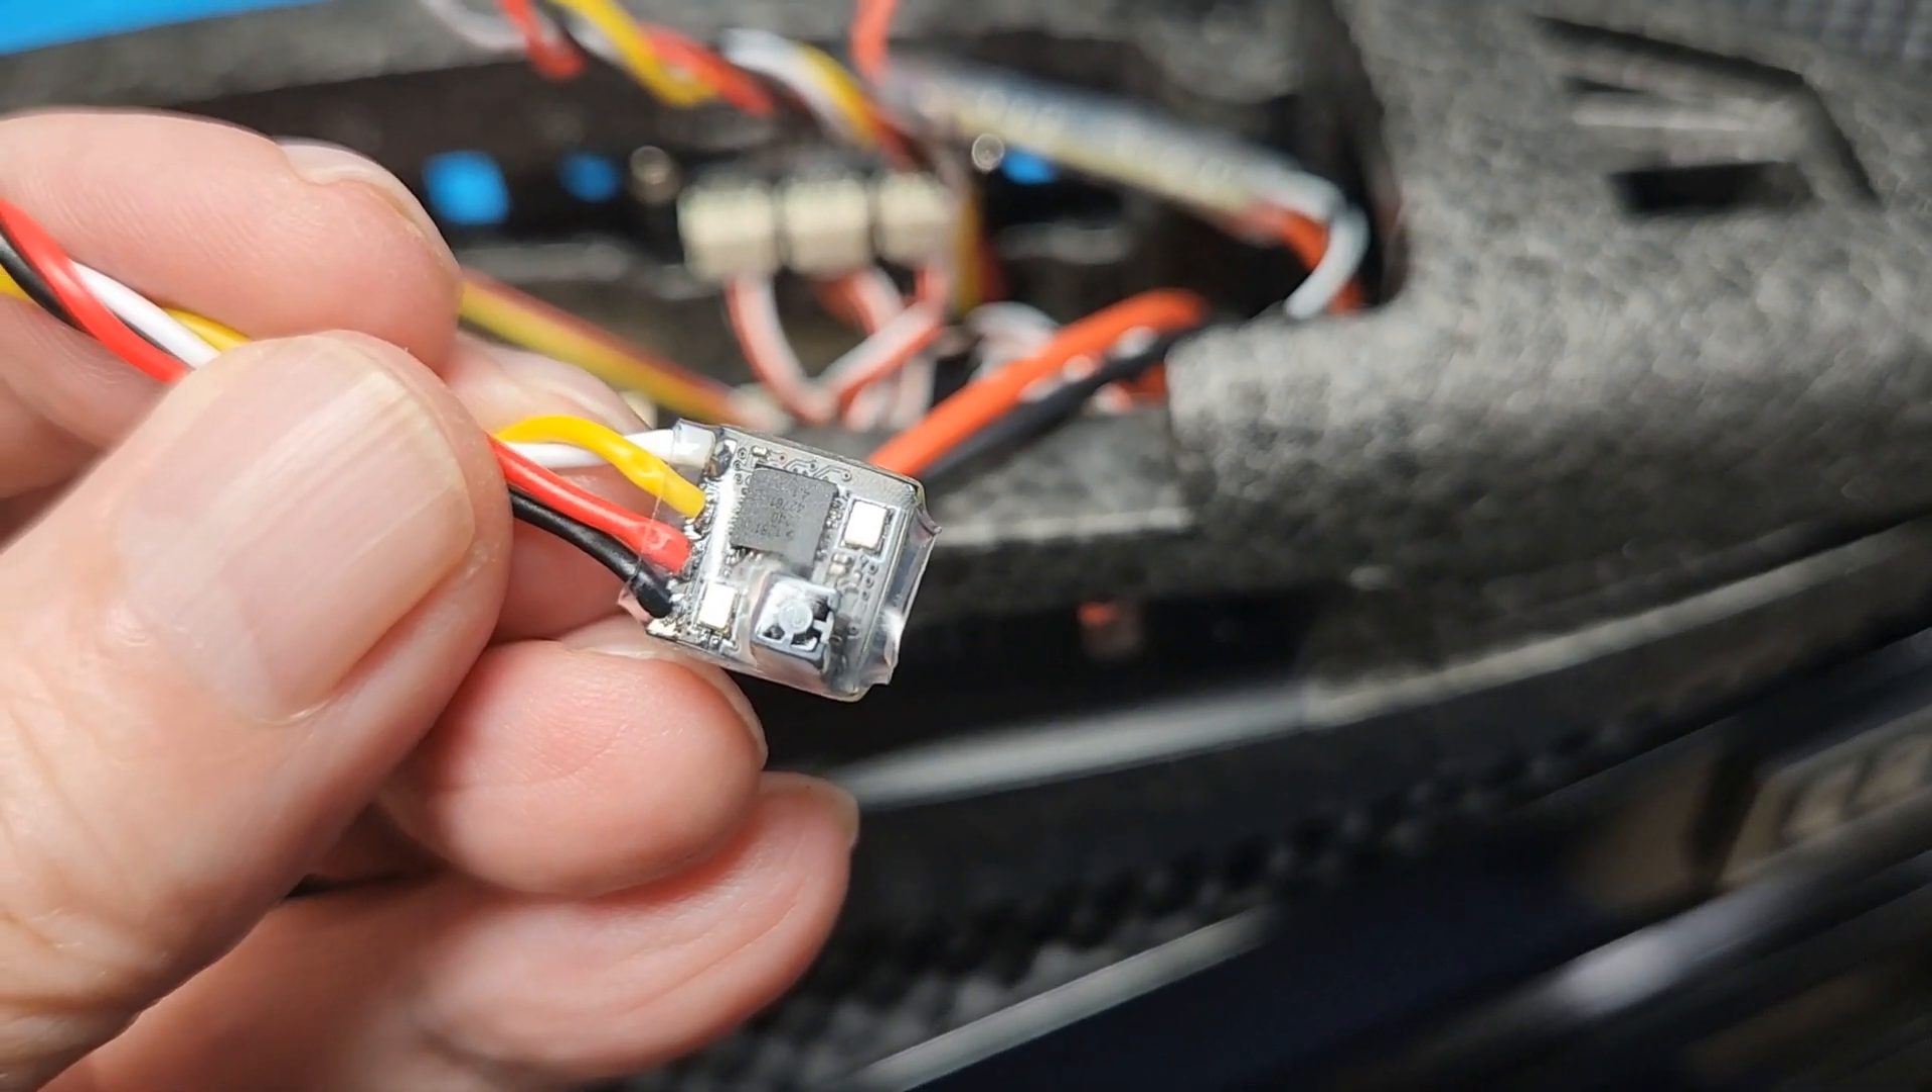I bent those wires down and put the shrink wrap that comes with the receiver on it and shrunk it.